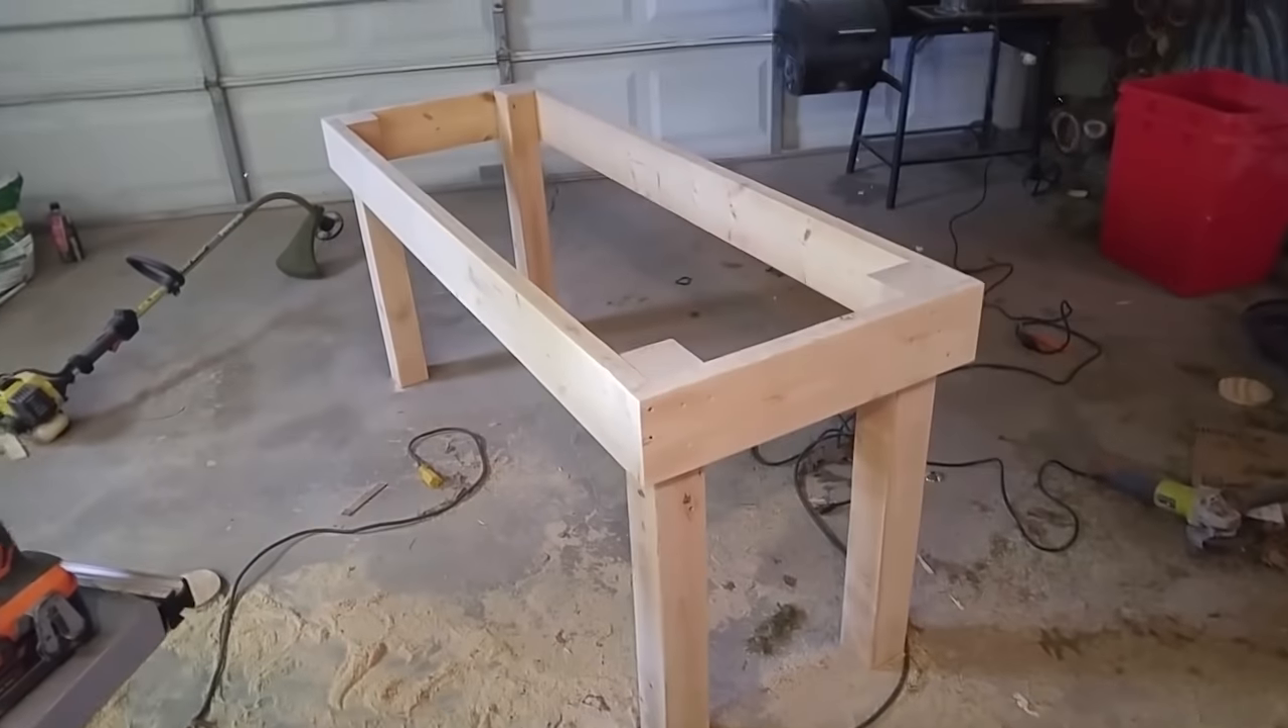This is the stand or the legs that I've got for my desk you got it all put together sanded down with a 60 grit.